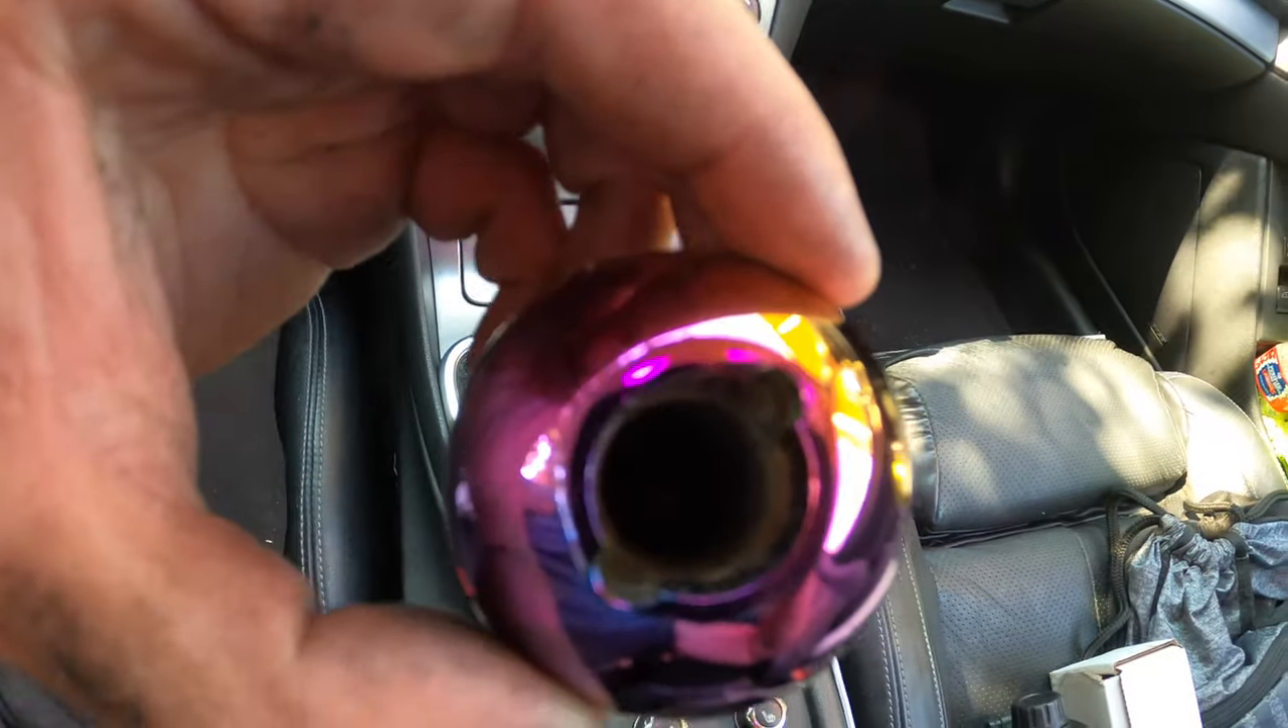Everything is done the only thing that is not done is that I haven't put on my new shift knob.